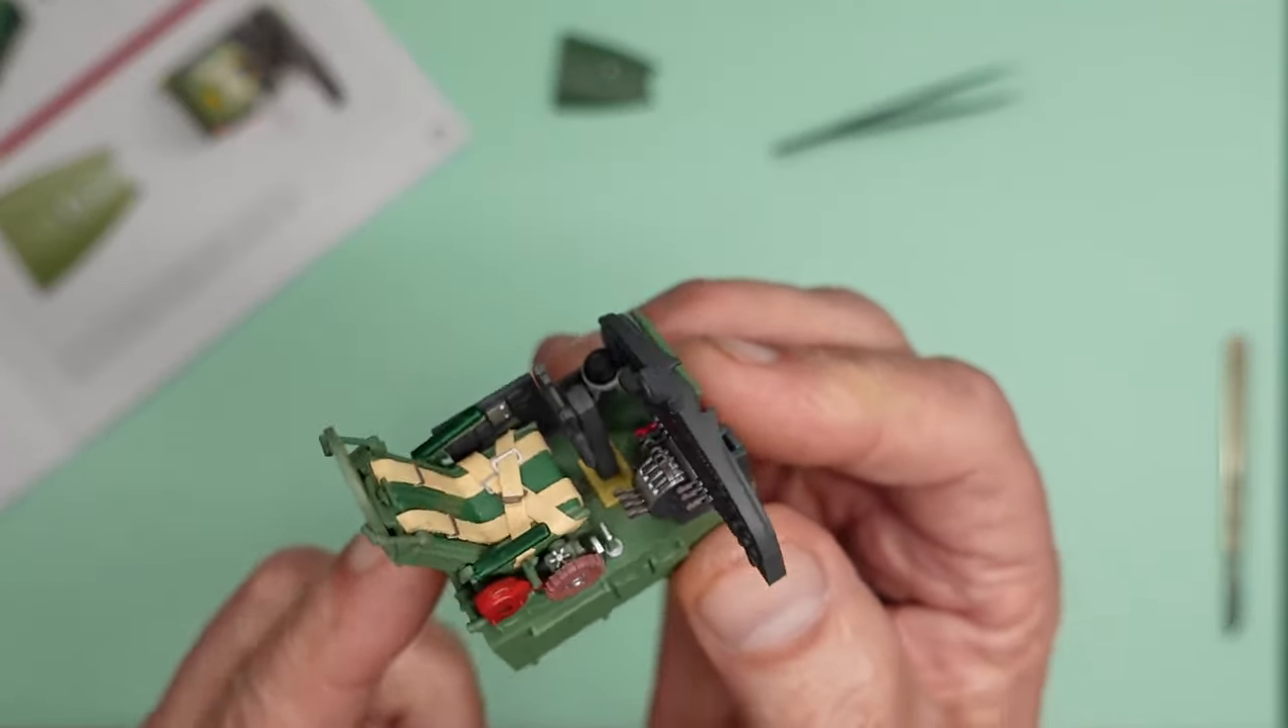You can see now we've got the the instrument panel and the complete cockpit area there all done.